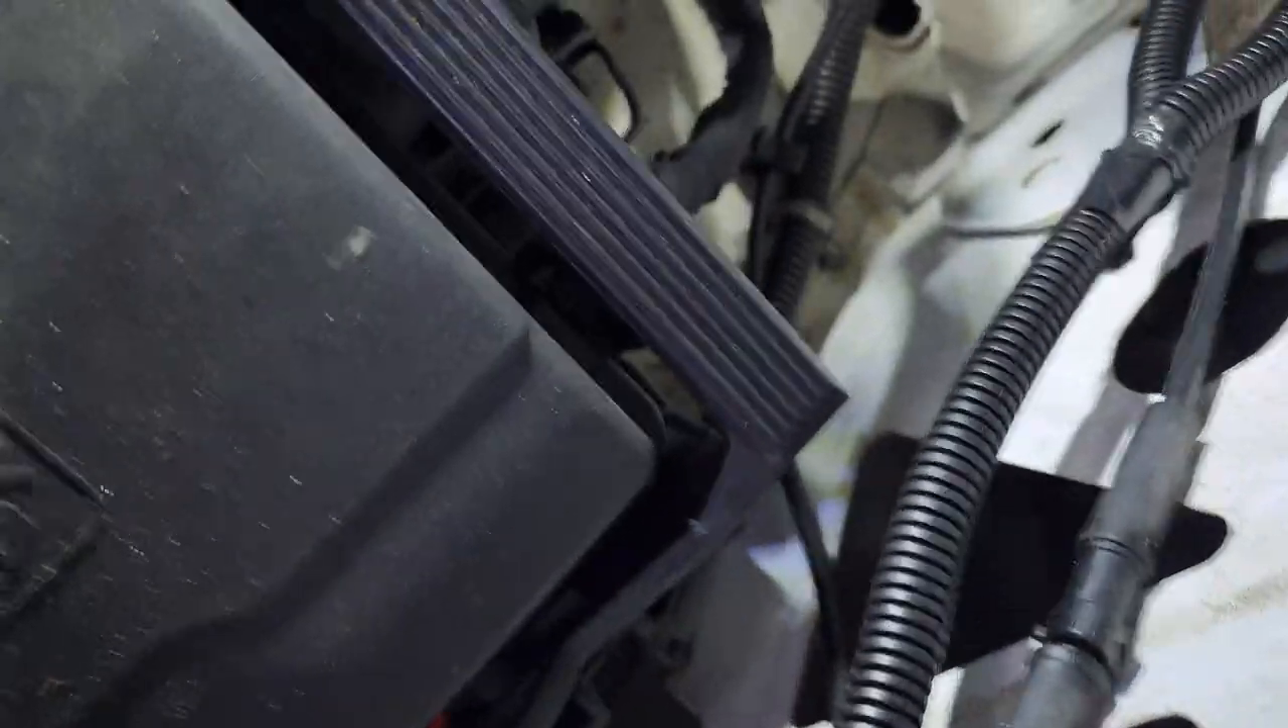Now in our case we've loomed up our wires here and it's all ready to go.